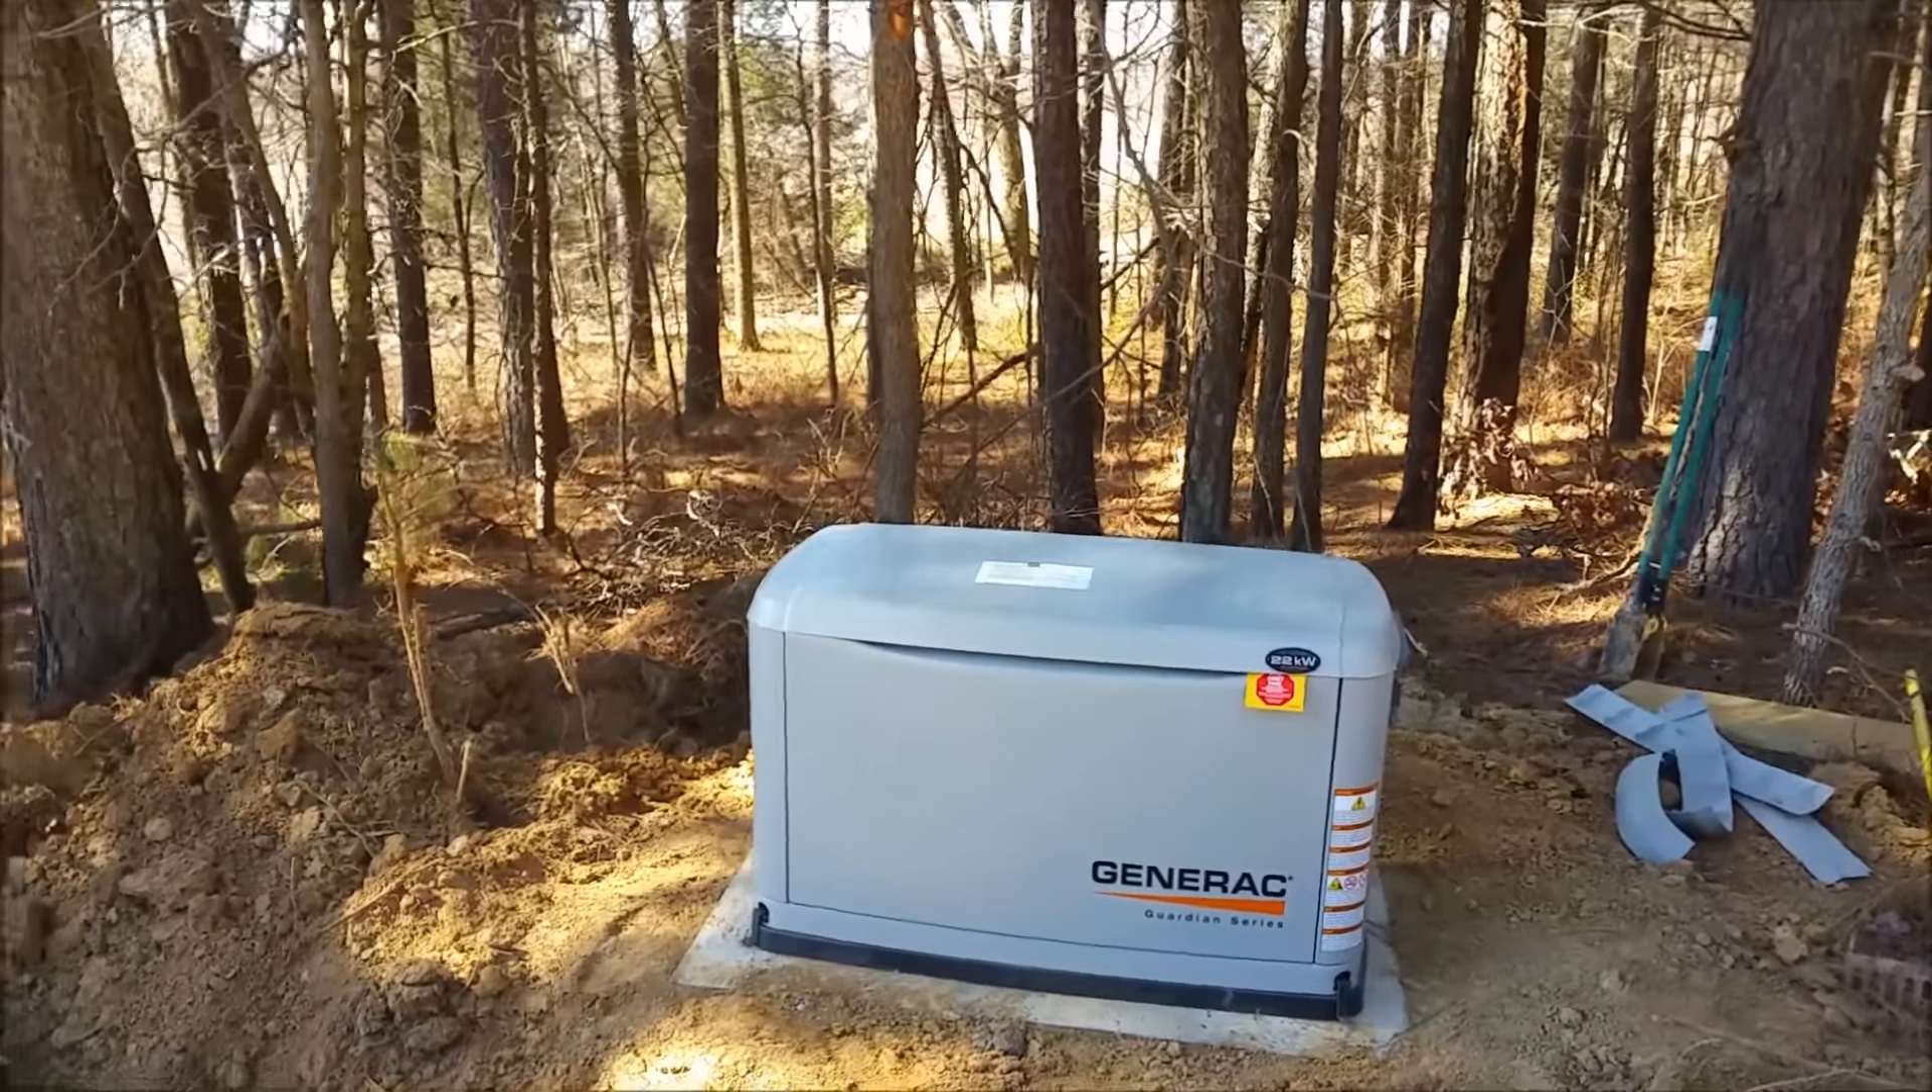And there's the pad backfilled and generator sitting on it.